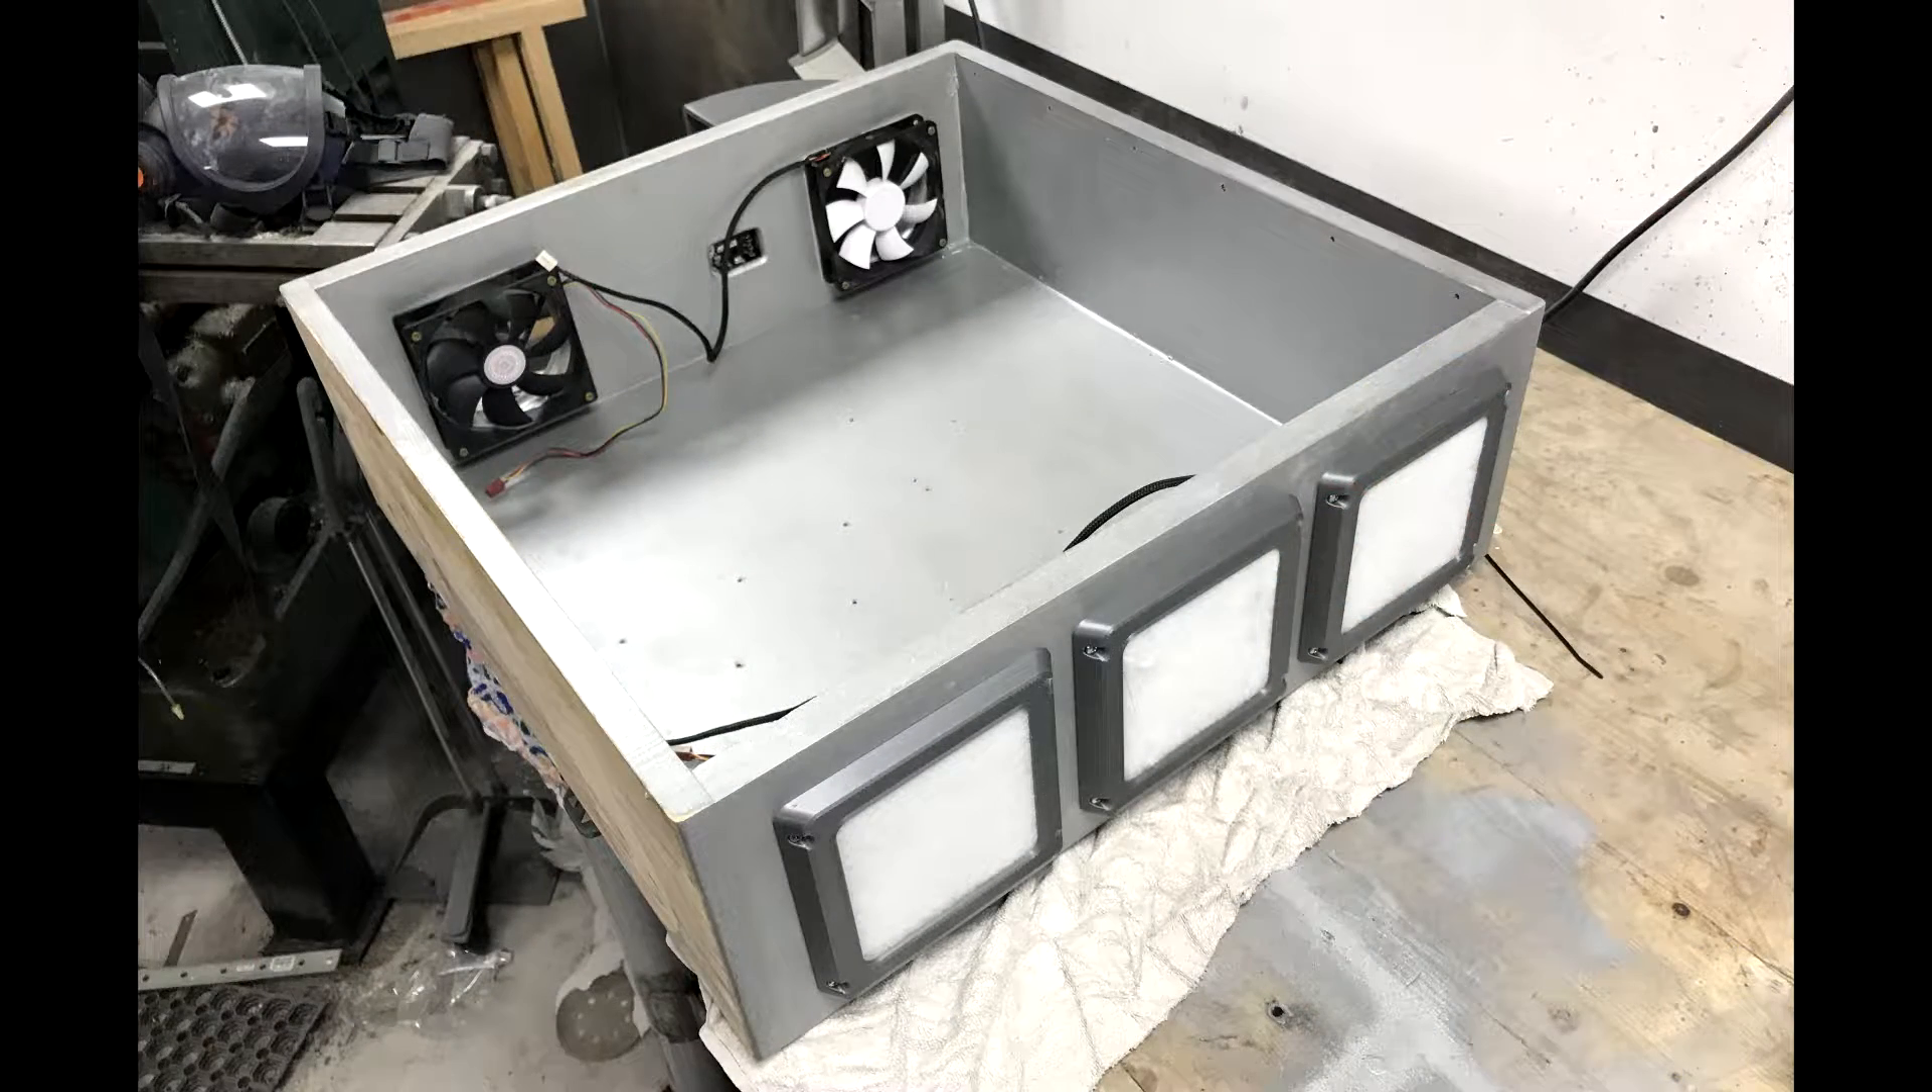To make sure nothing runs too warm I've added 3 inlet fans with filters on the front and 2 exhaust fans on the rear.